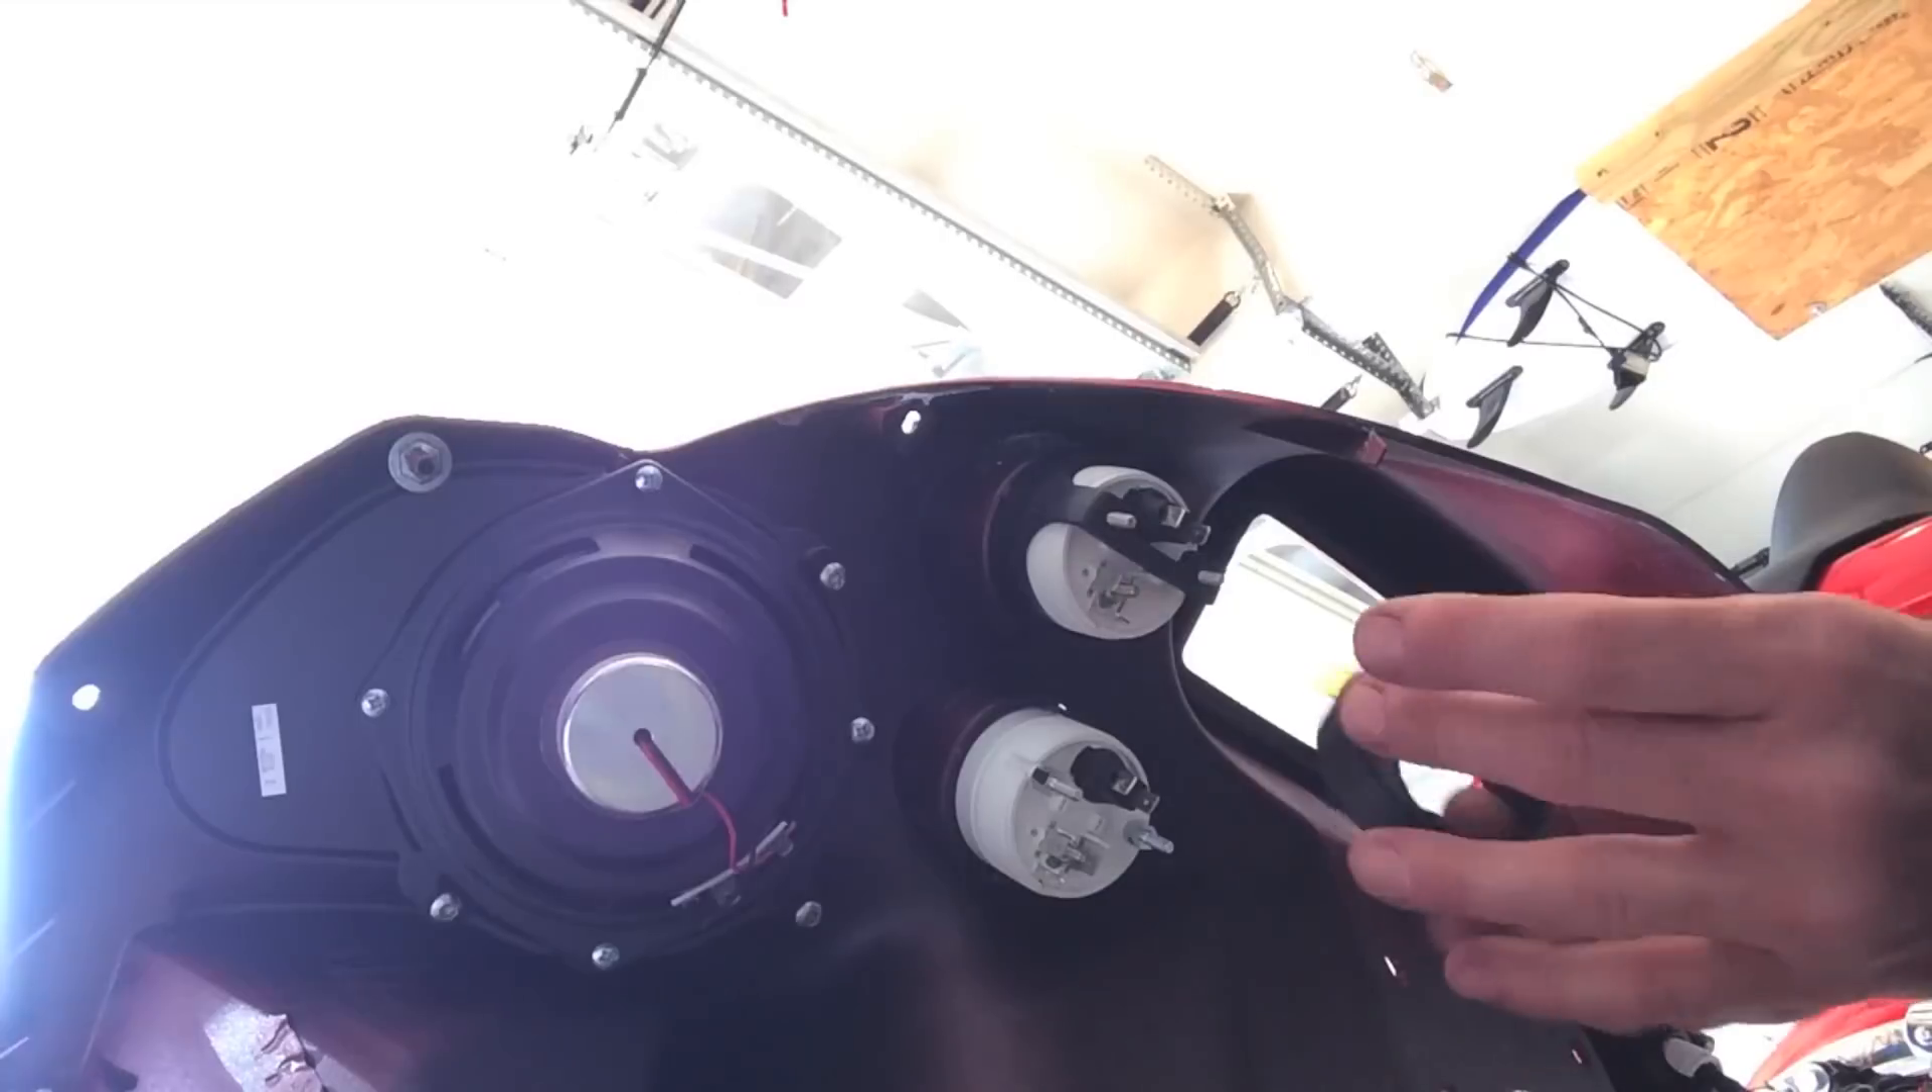So, right now I'm just putting in the gauges. I already put the speakers in.